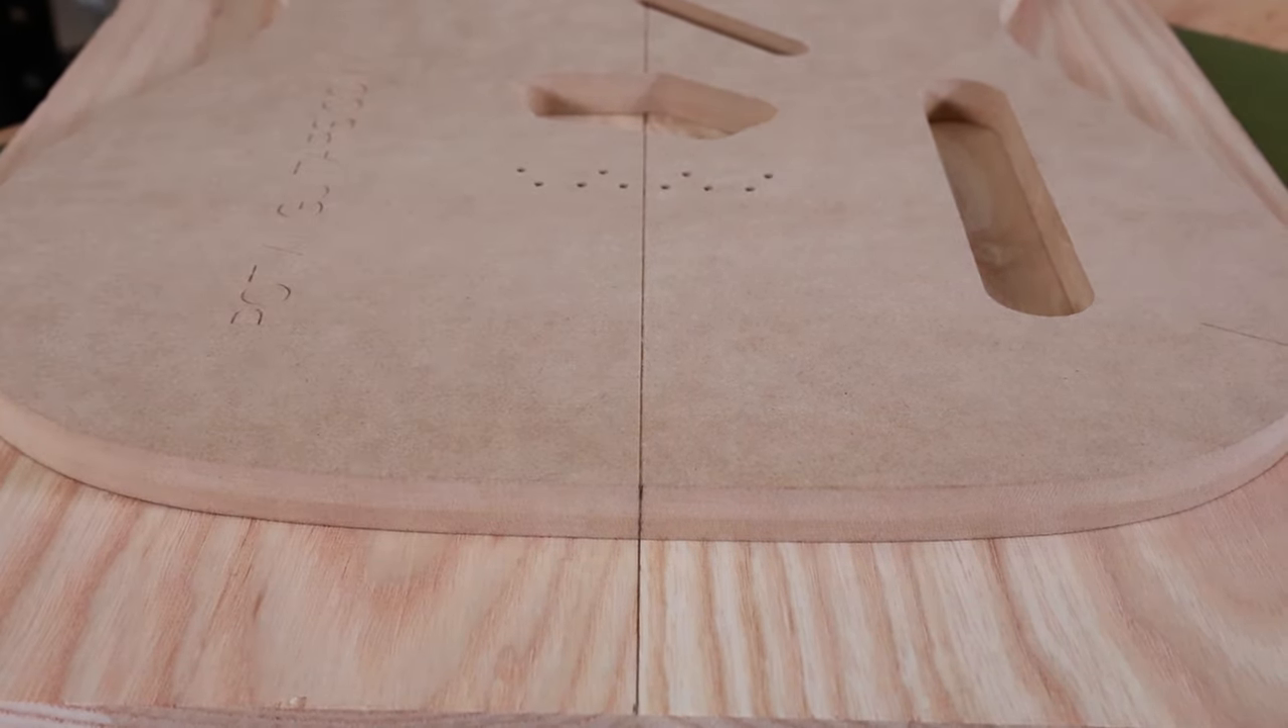And now when you line the template up on the body blank you can actually see that the line you drew on the edge of the template is touching the line you drew on the body blank.